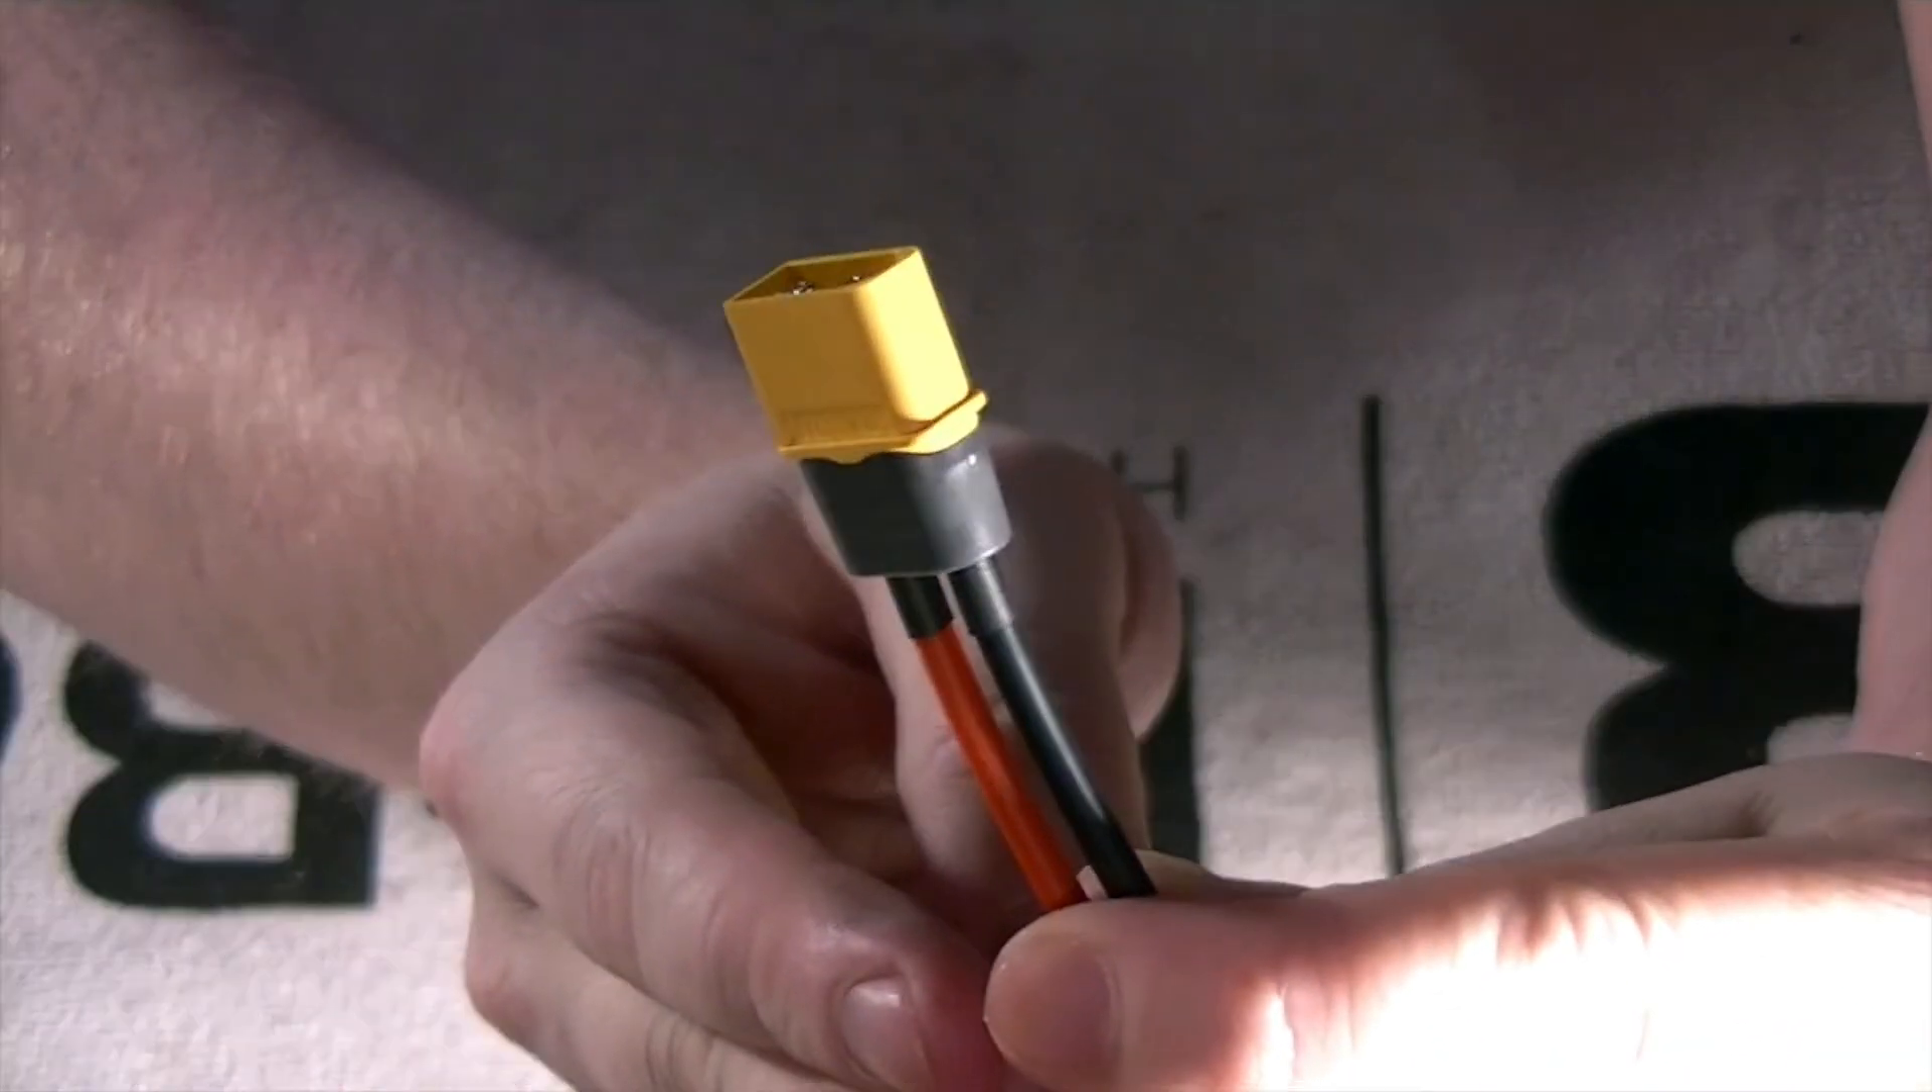XT -60 series connector is done right there.